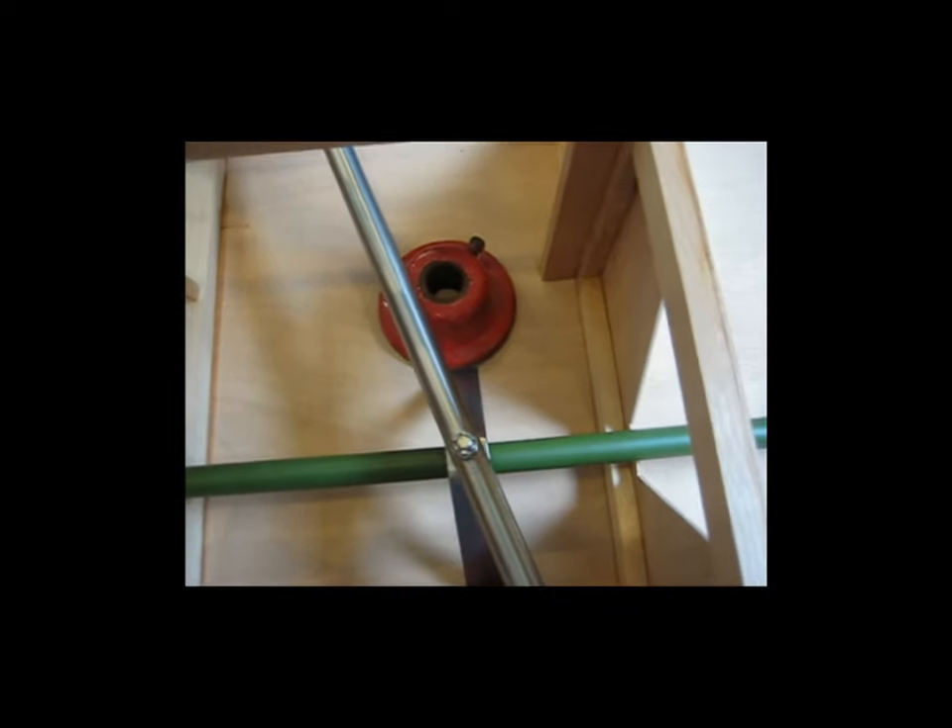Now, what I'm doing now, I have my control stick torque tube, which is the green tube, in place temporarily. And I'm just using that as an alignment tool to help me center the pivot point of the rudder bar.